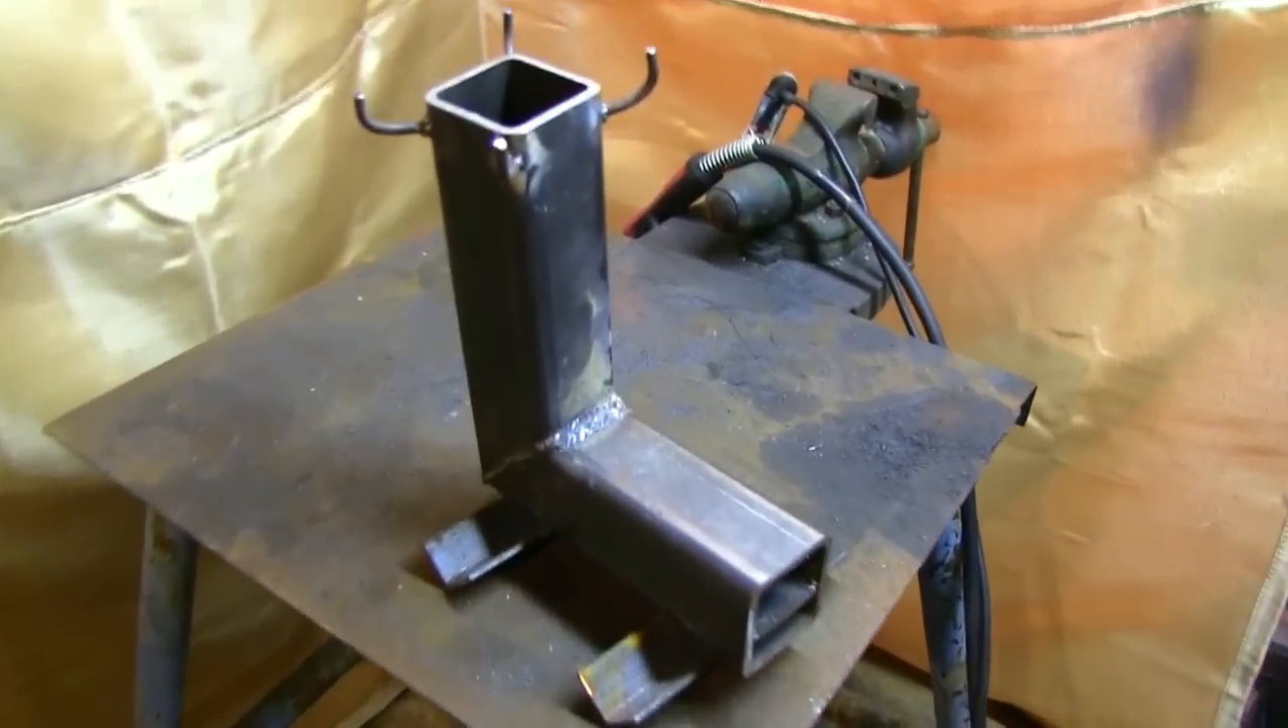We'll probably do the light up in another video, but you can see the little burner holders that we welded on up here.